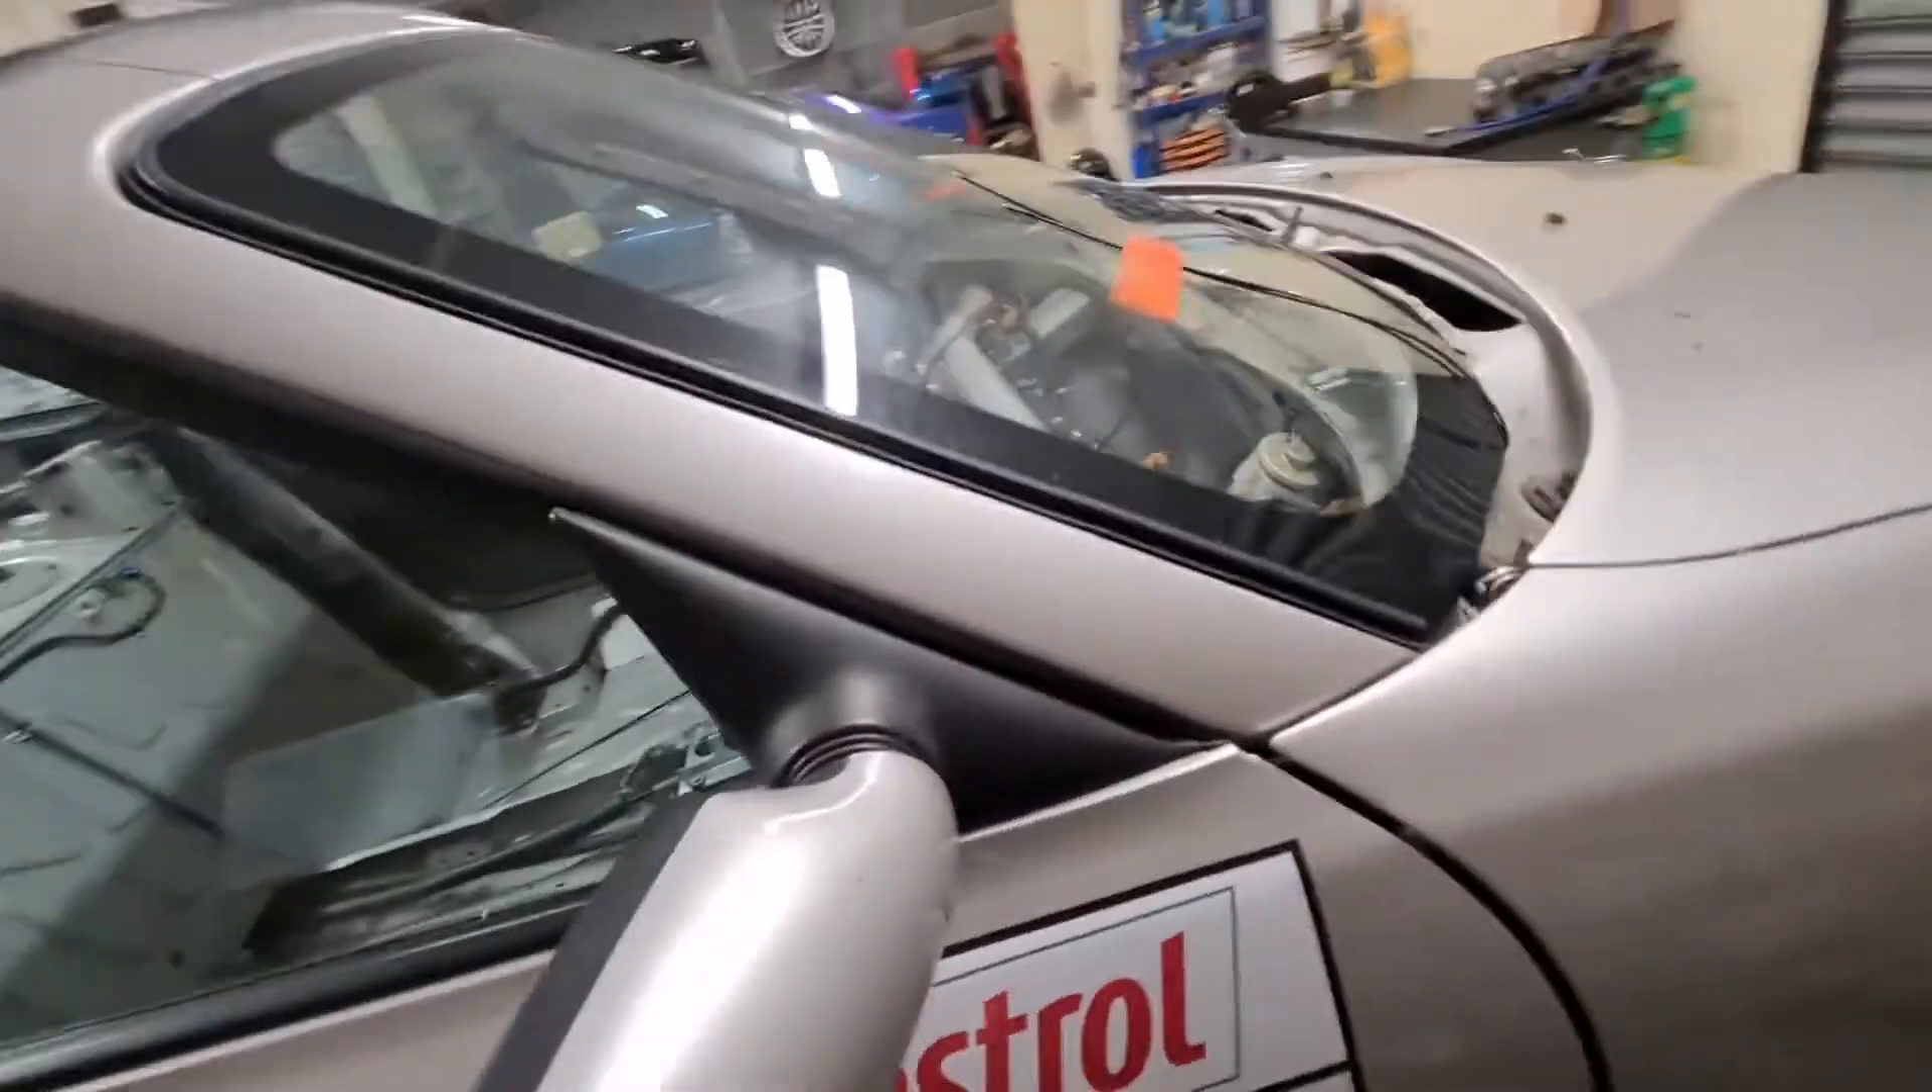Oh yeah windscreen's been fitted so i've now got a heated windscreen as you see.